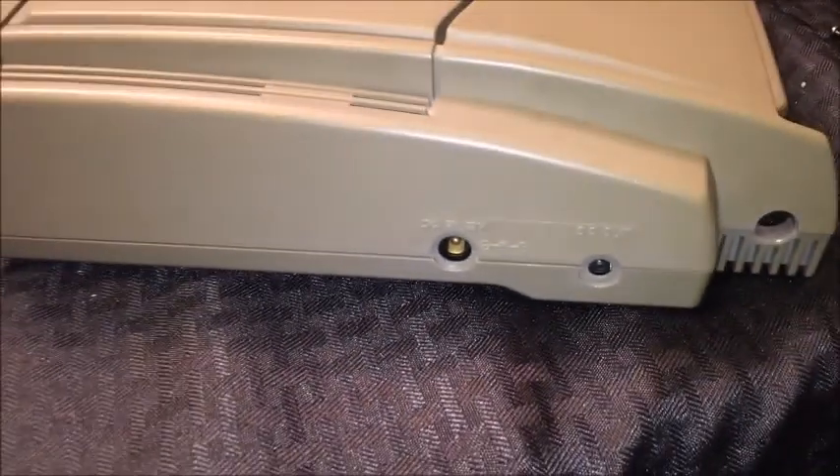The seam is nice and tight. The AC jacks are perfectly aligned.